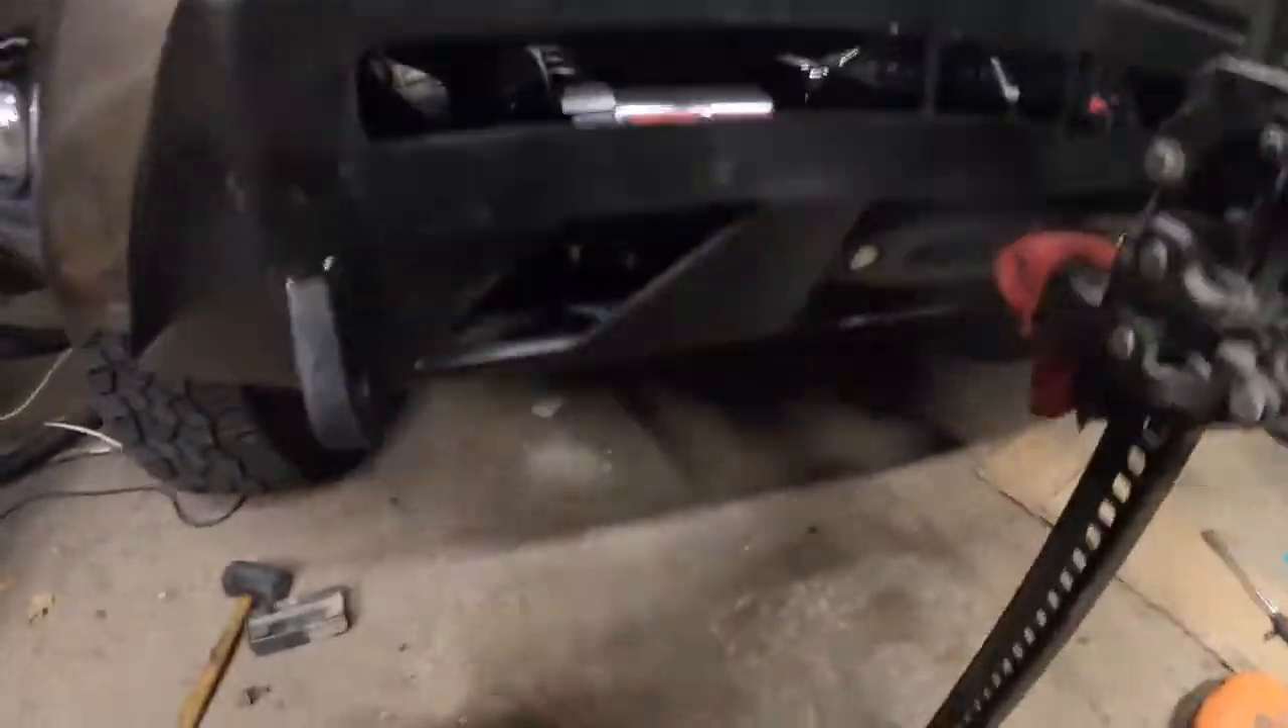Okay so i got the bumper in place.